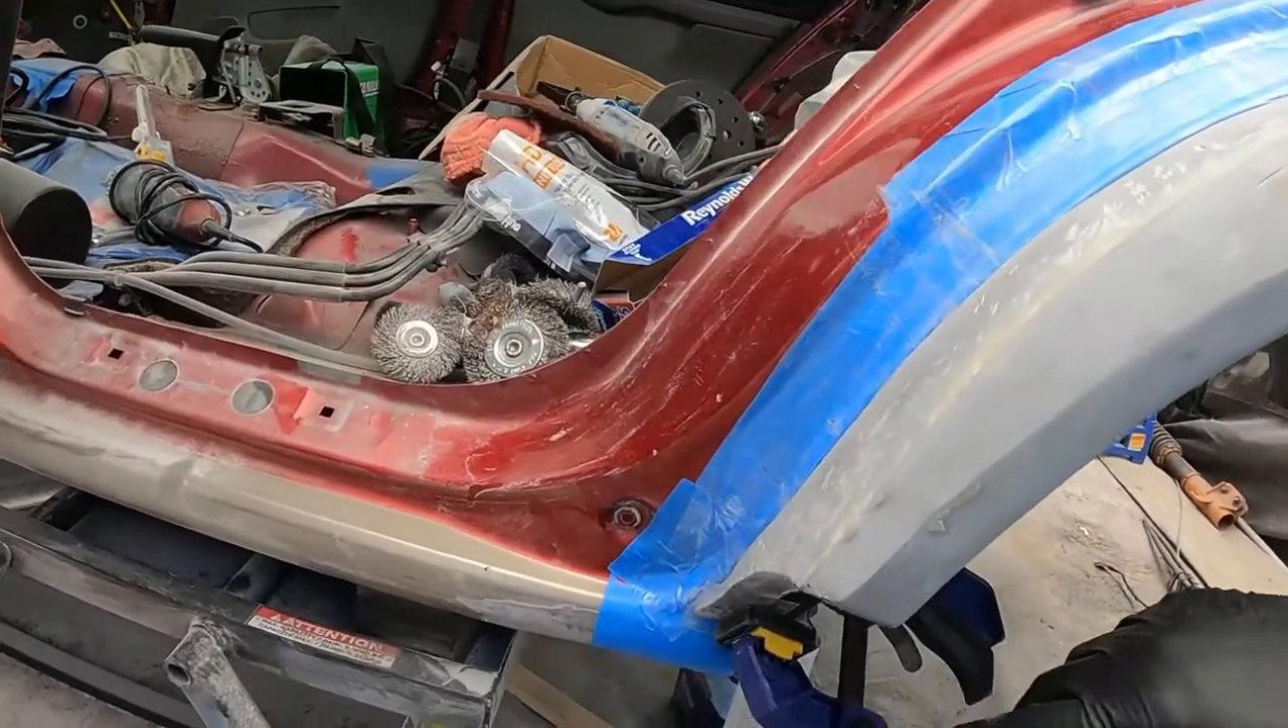Everything's taped up the body kit's back up it's clamped down in place because i can't put a screw there through there.